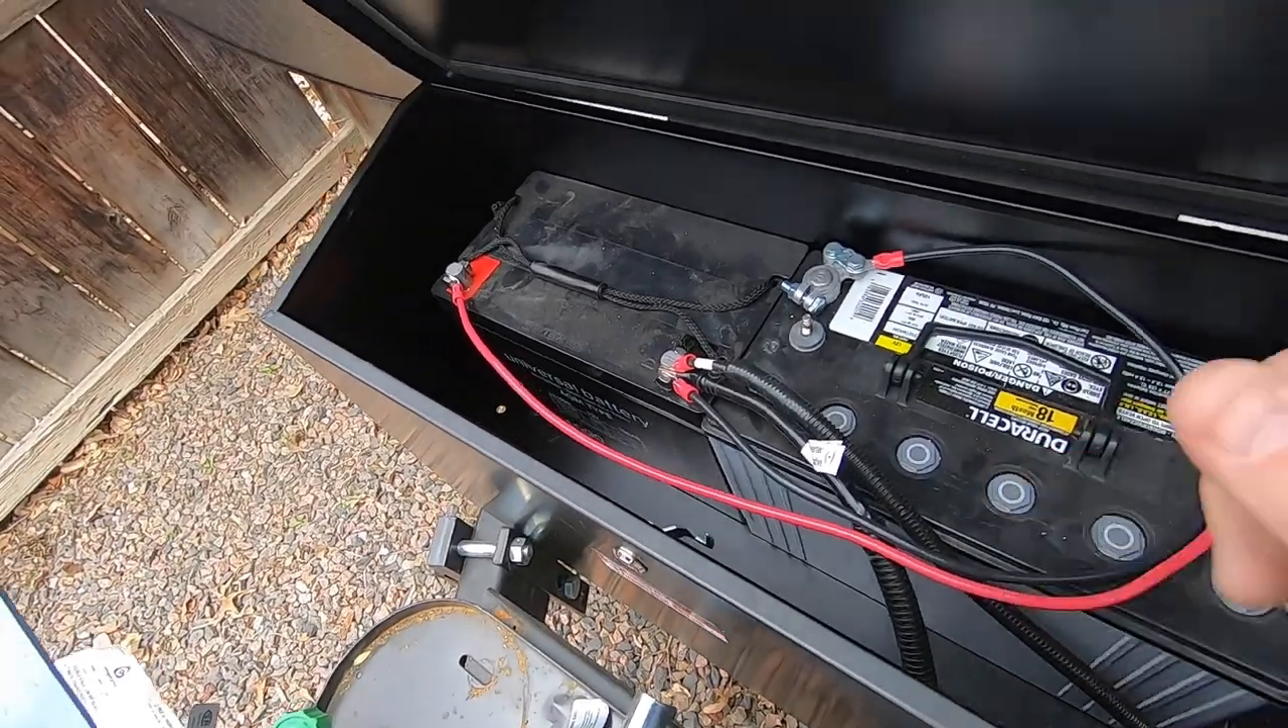Anyway the battery is now connected properly and you can see all of our connections here.